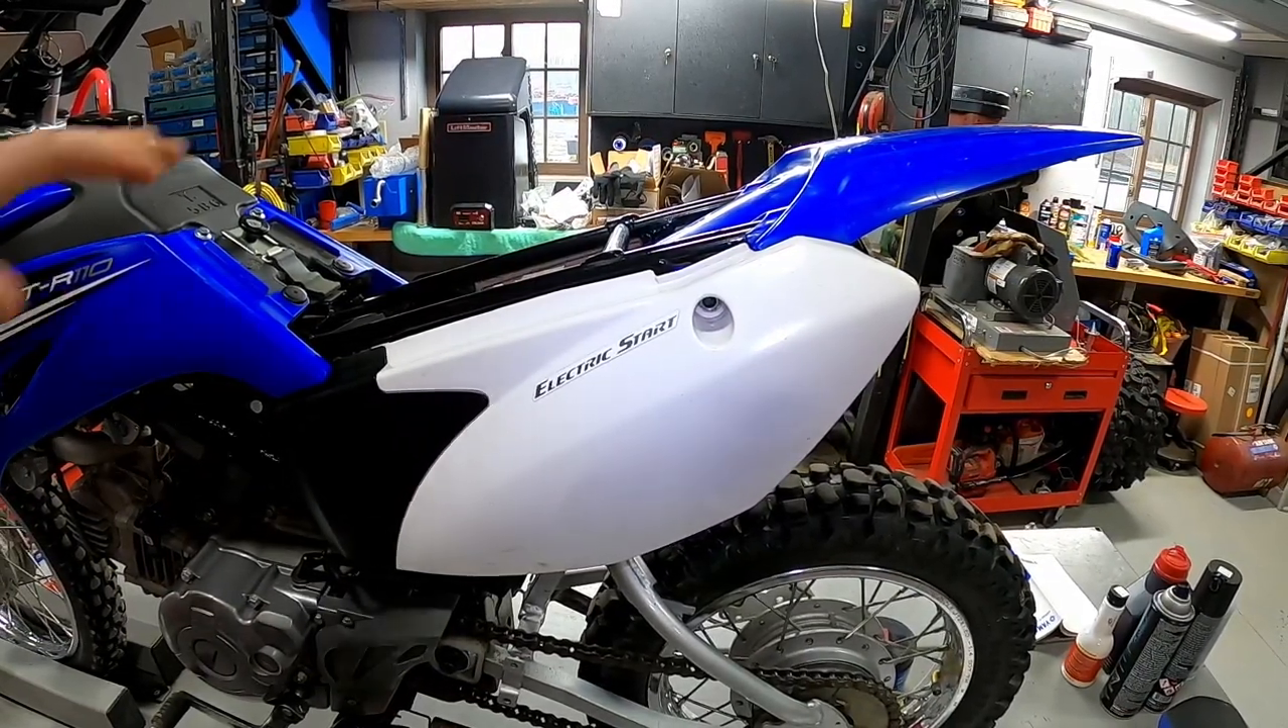So I already had the seat off because we did that air filter service on that side.